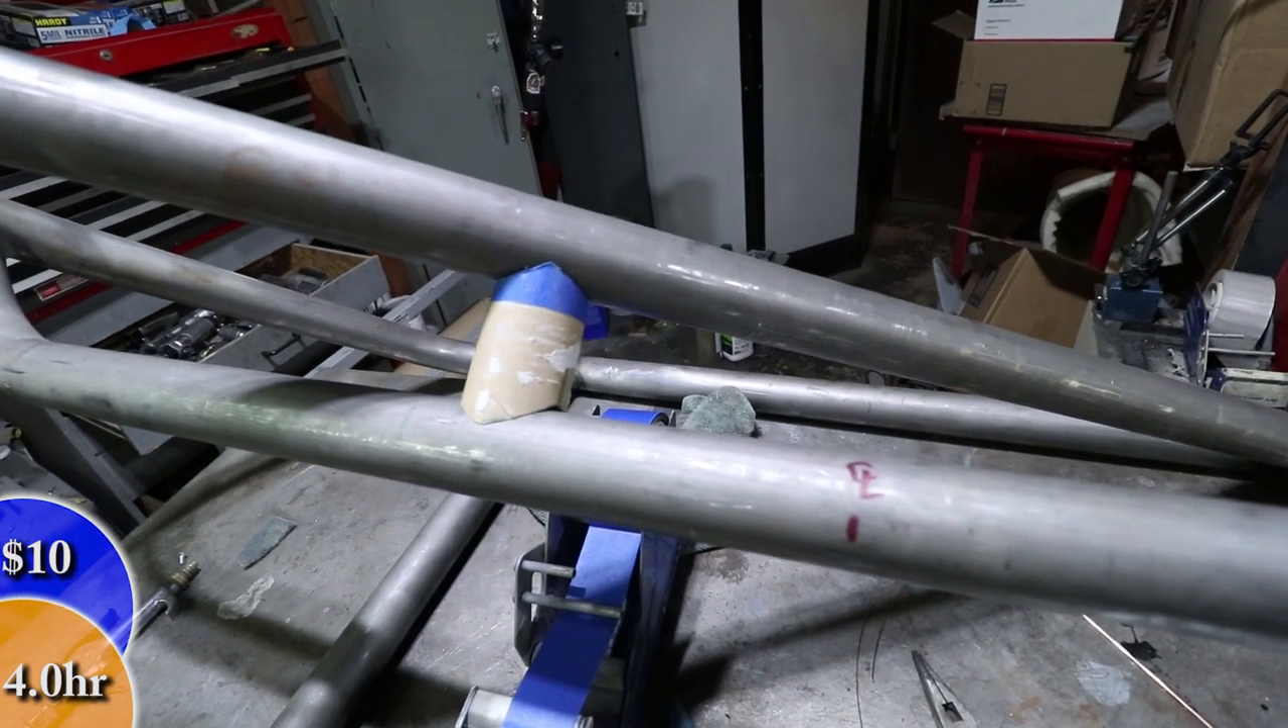Here's the toilet paper roll fit in between the tubes.